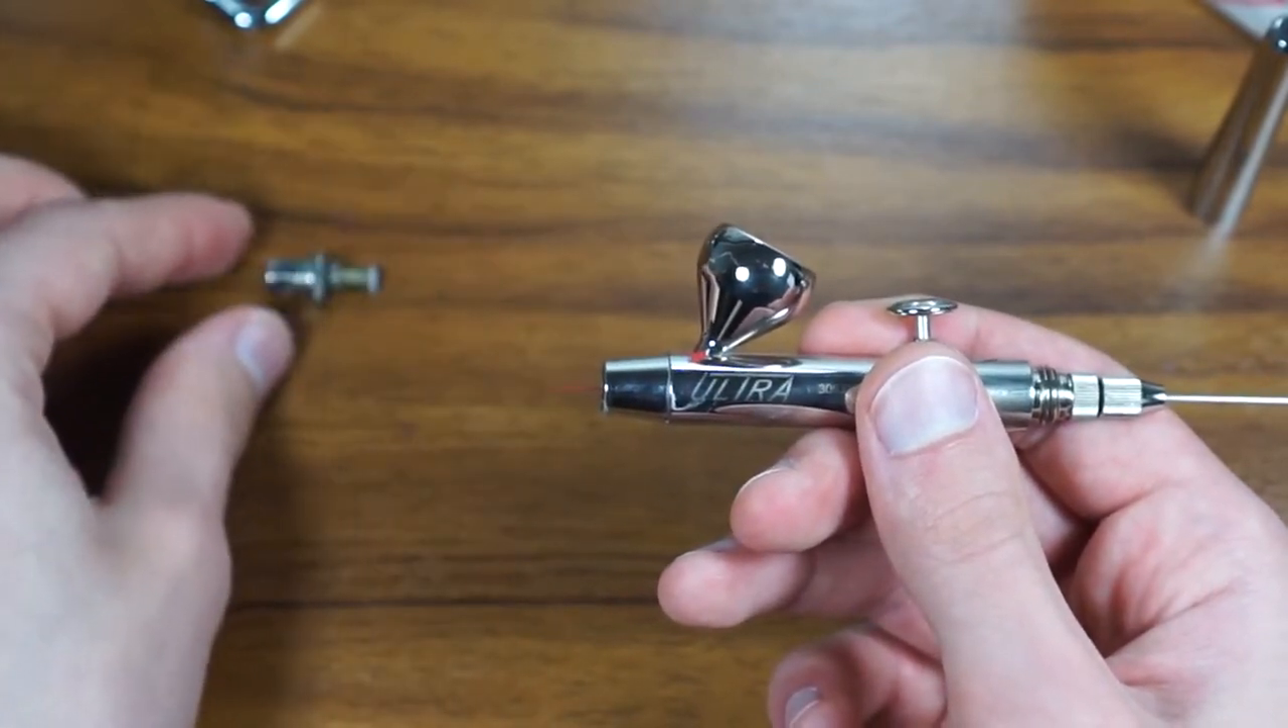So now needle is exposed and you must be very careful.